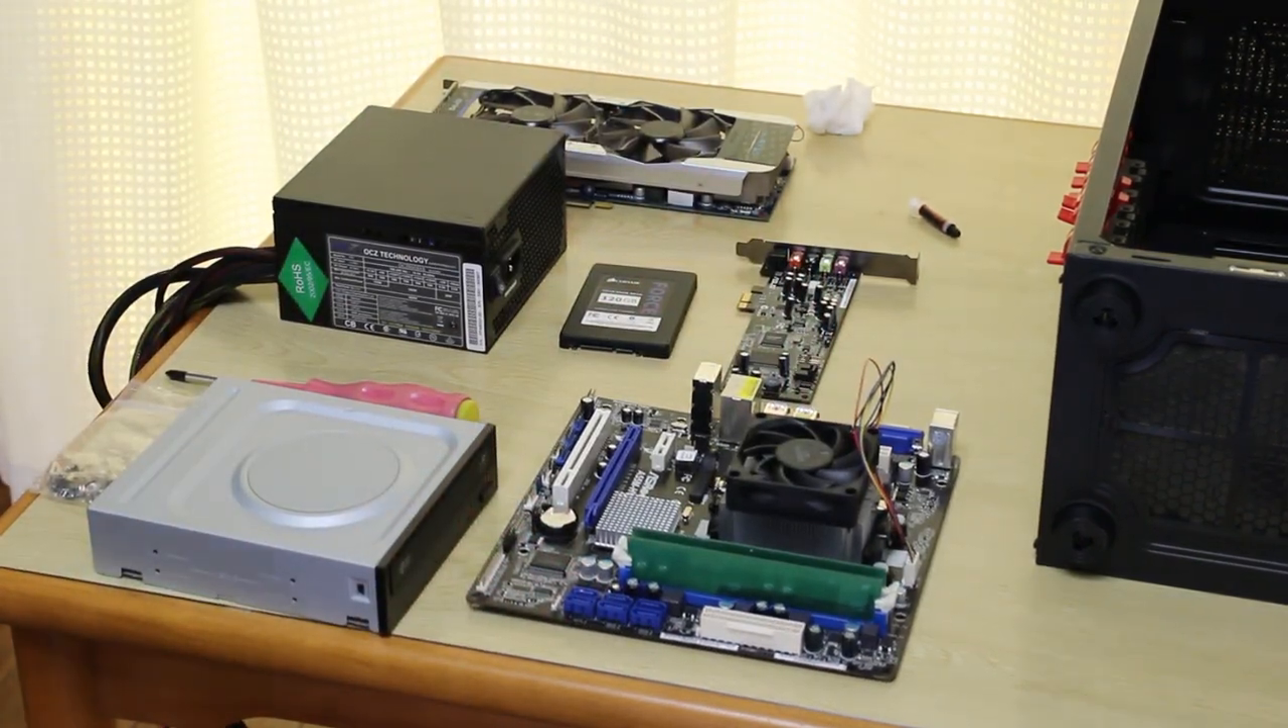That's the first part done. So that's the motherboard with the Ram installed and the CPU cooler on and it's ready to go in the case.